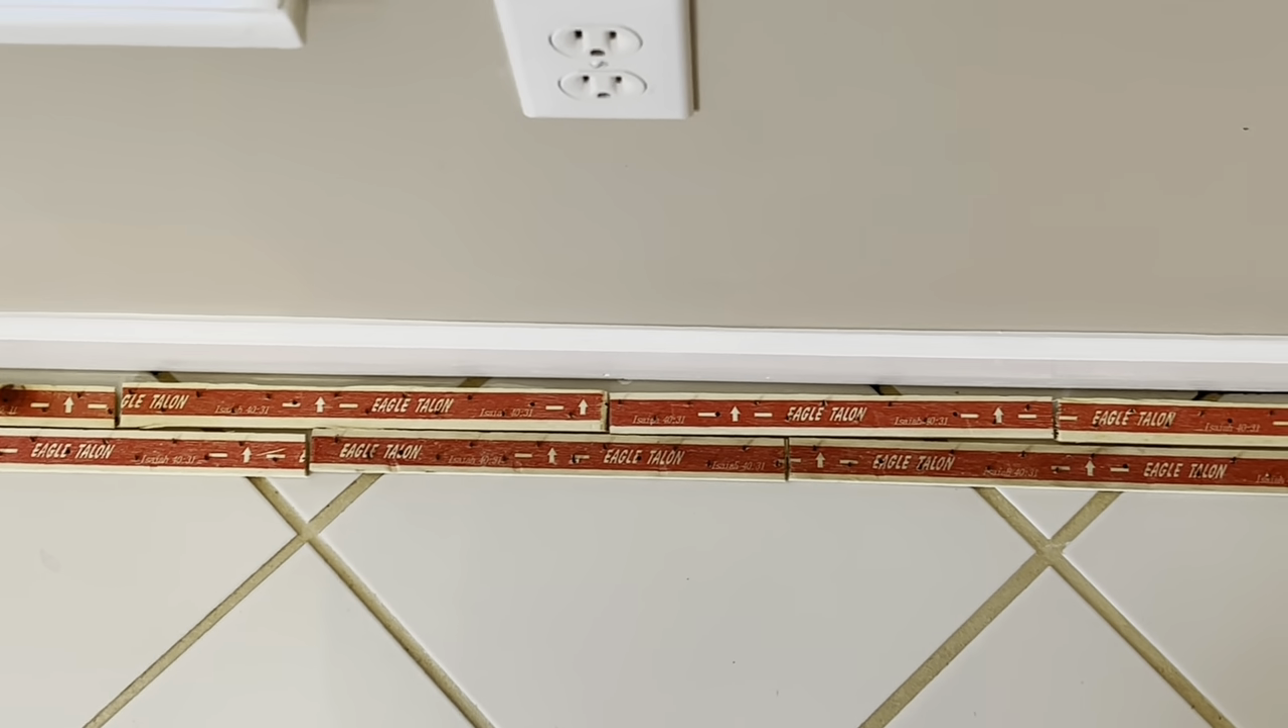So I put two rows of conventional strip down here.